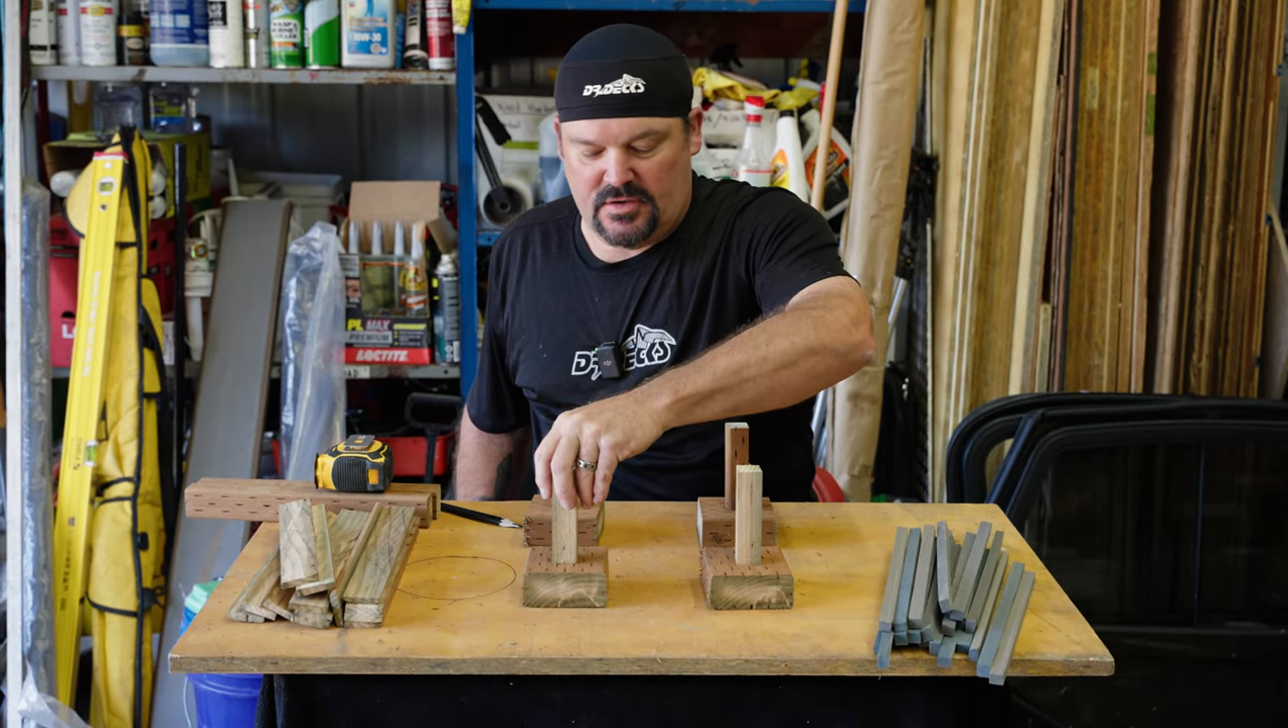So now we have our footings, and we have our posts set on our footings.